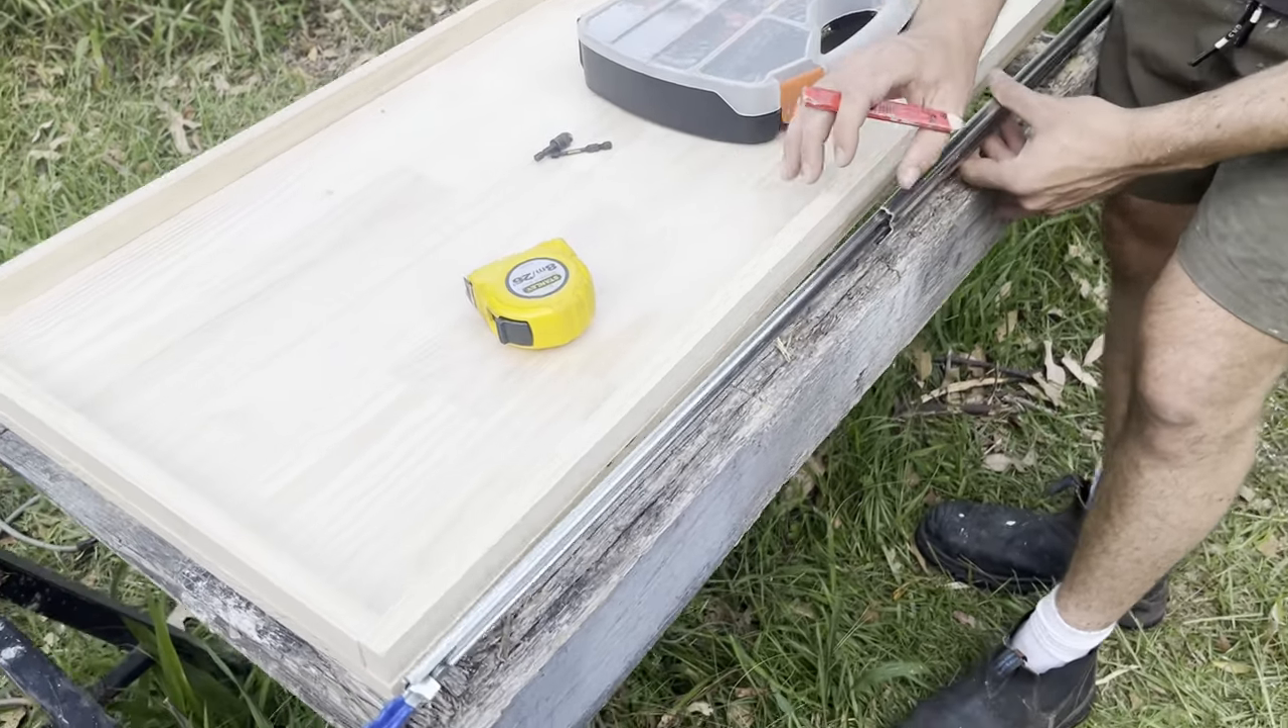I've just got the drawer slides out and i'm just holding them in position.